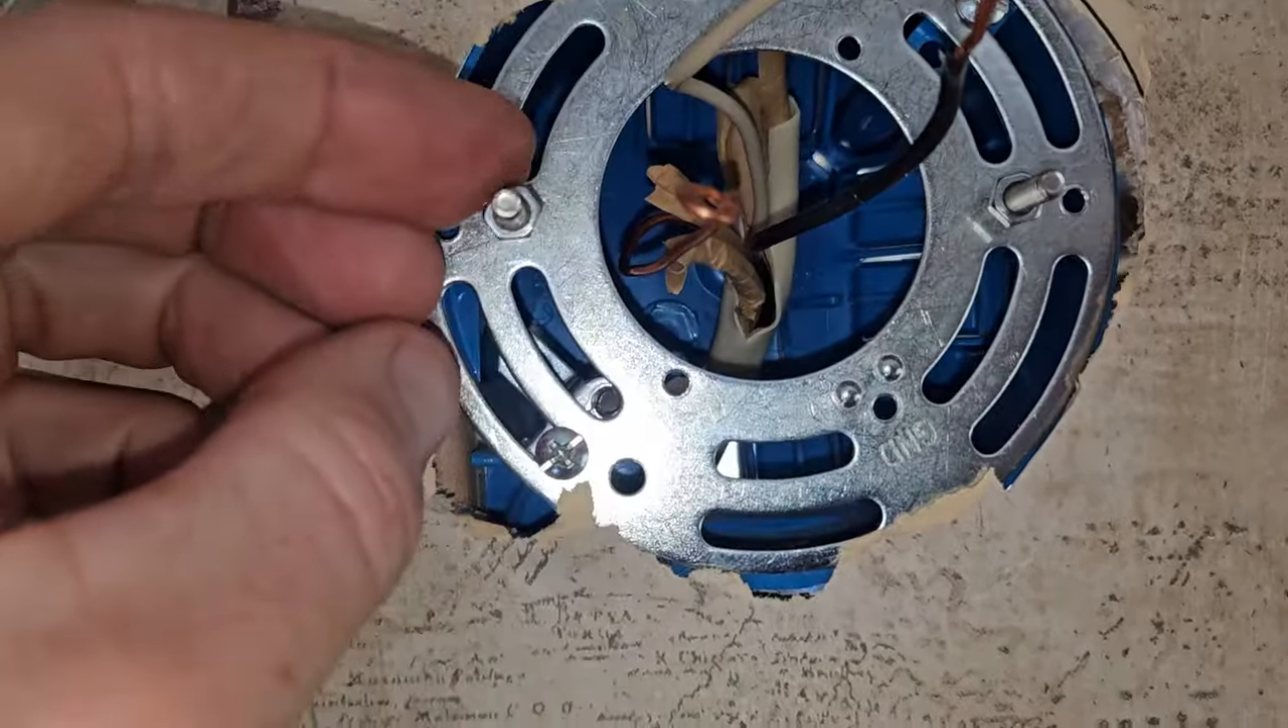So I removed the old light fixture bracket that was here and I placed the provided bracket inside my box right here, tightened it down with the provided screws, or I should say bolts.